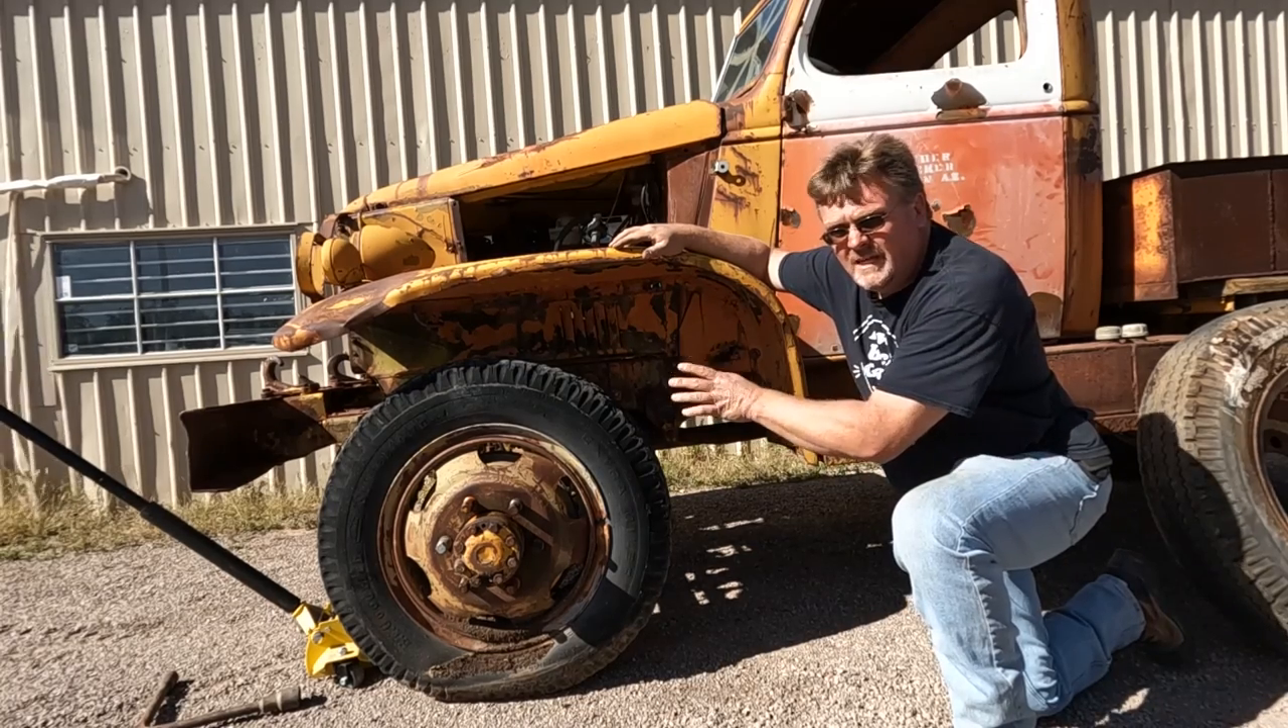This wheel well is way too big and extends too far back for that tire.